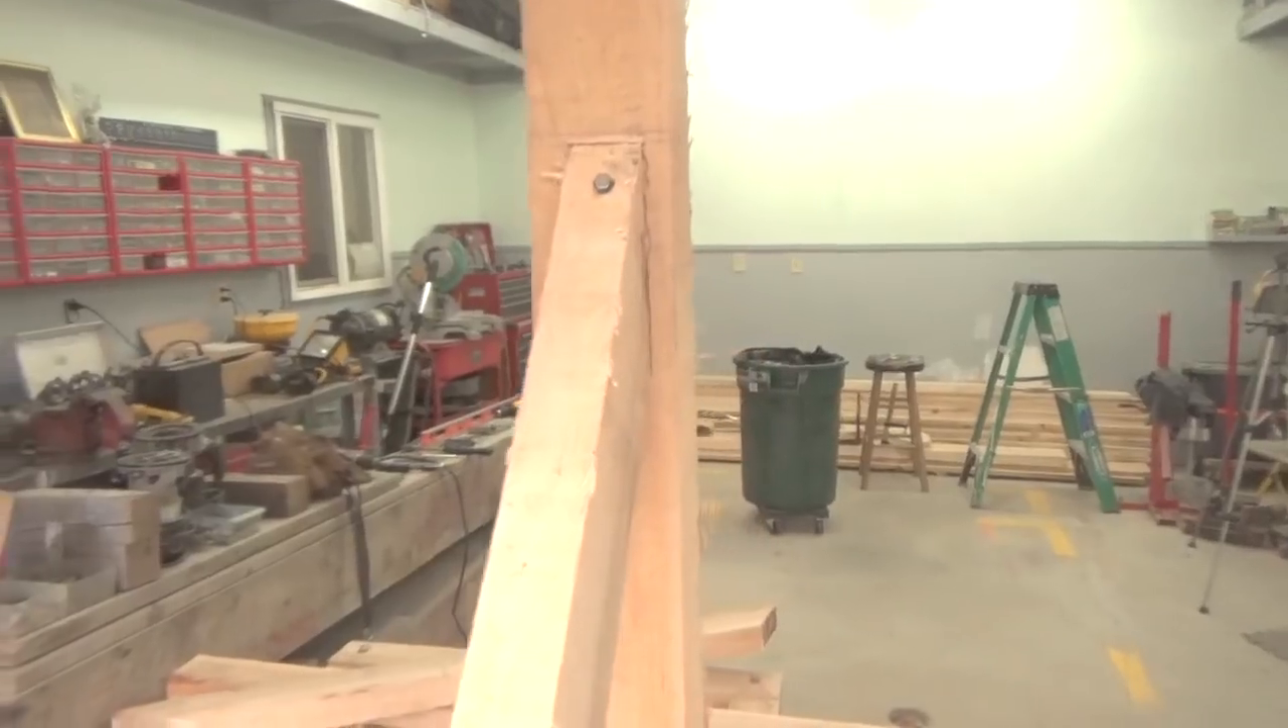We sunk the brace into the main frame. And then put a lag screw in there just to hold it.